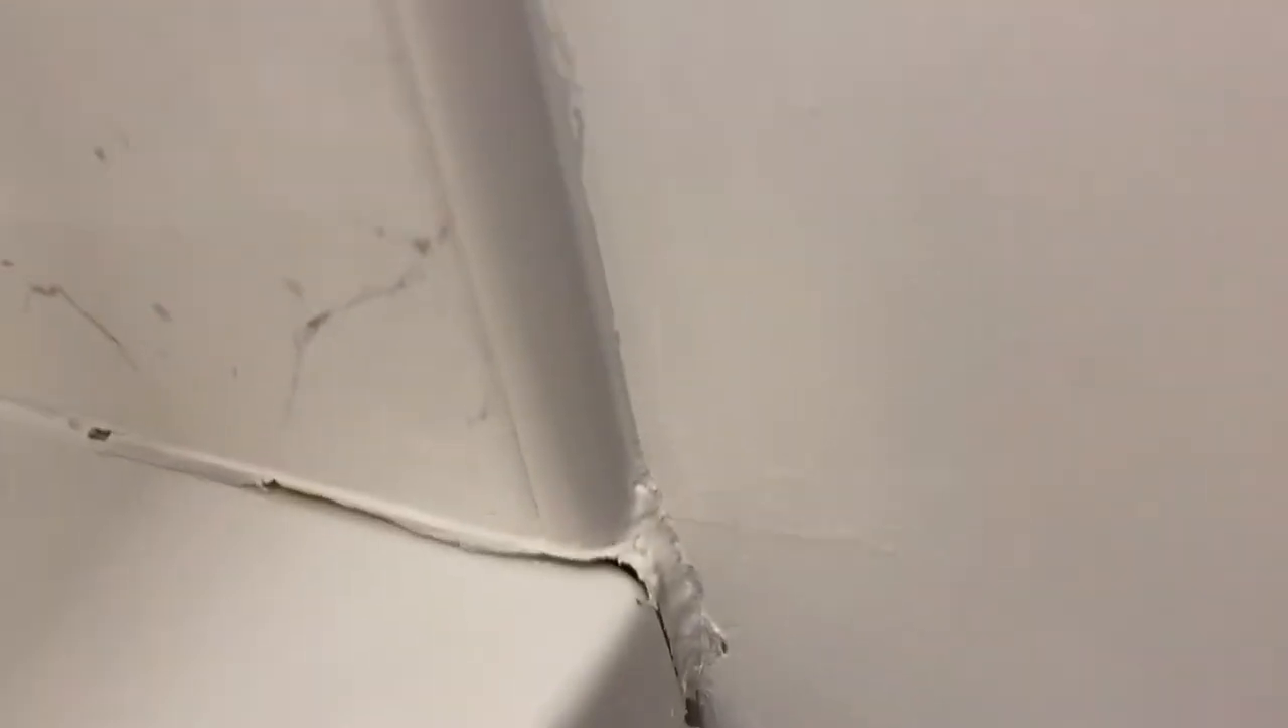You can also see some gaps at the corner there.